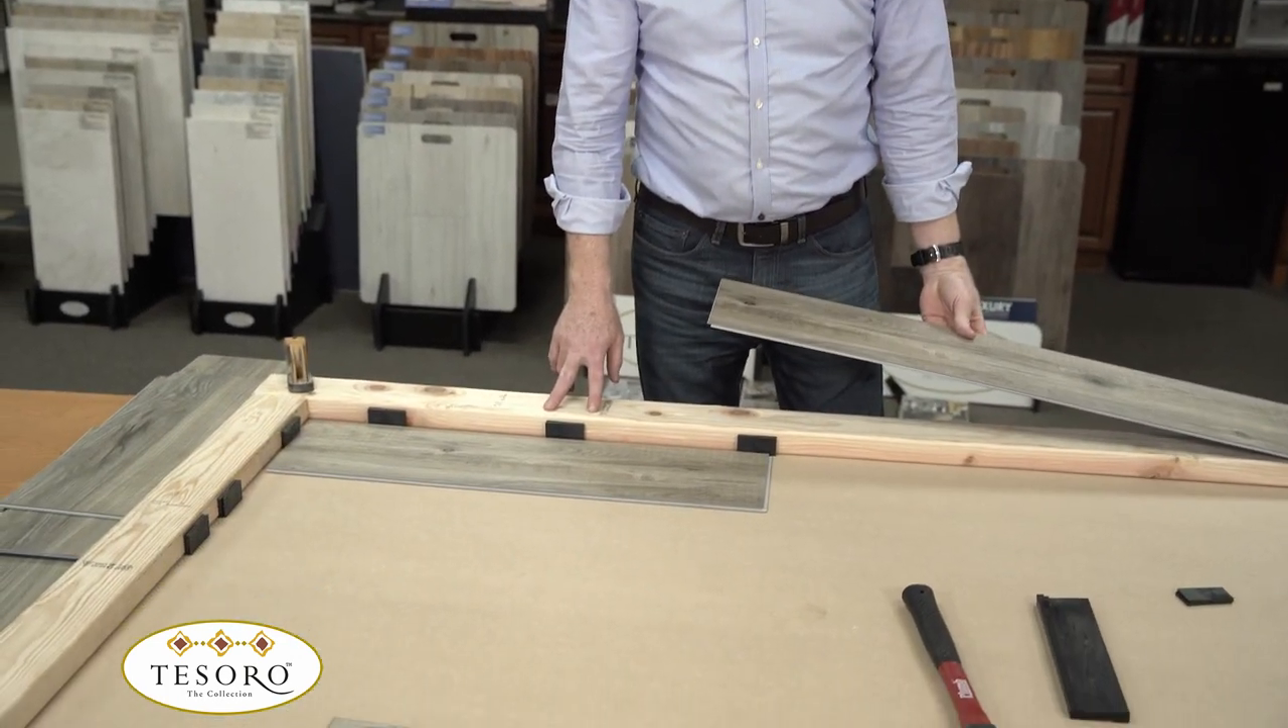I've already cut a piece against the wall here and you can see I've already put my spacers in place.